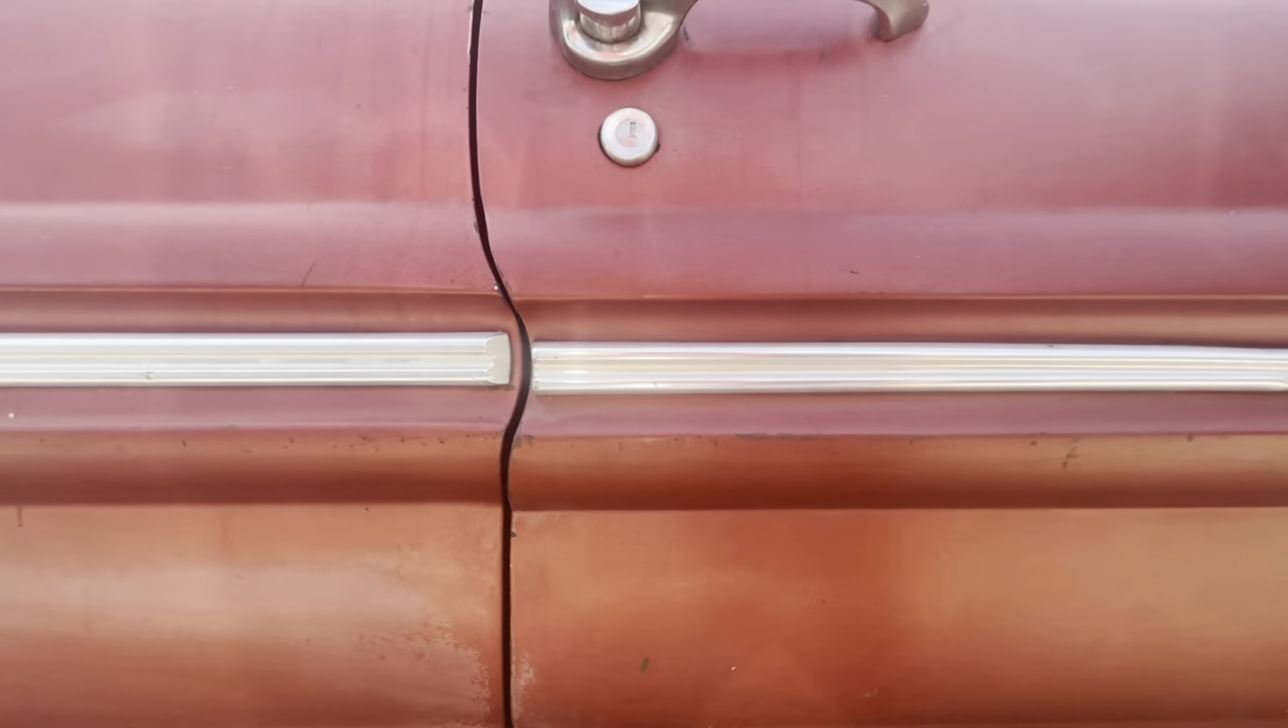We're going to fix stuff like this to where the trim doesn't line up the door this door probably needs to come up a little bit.